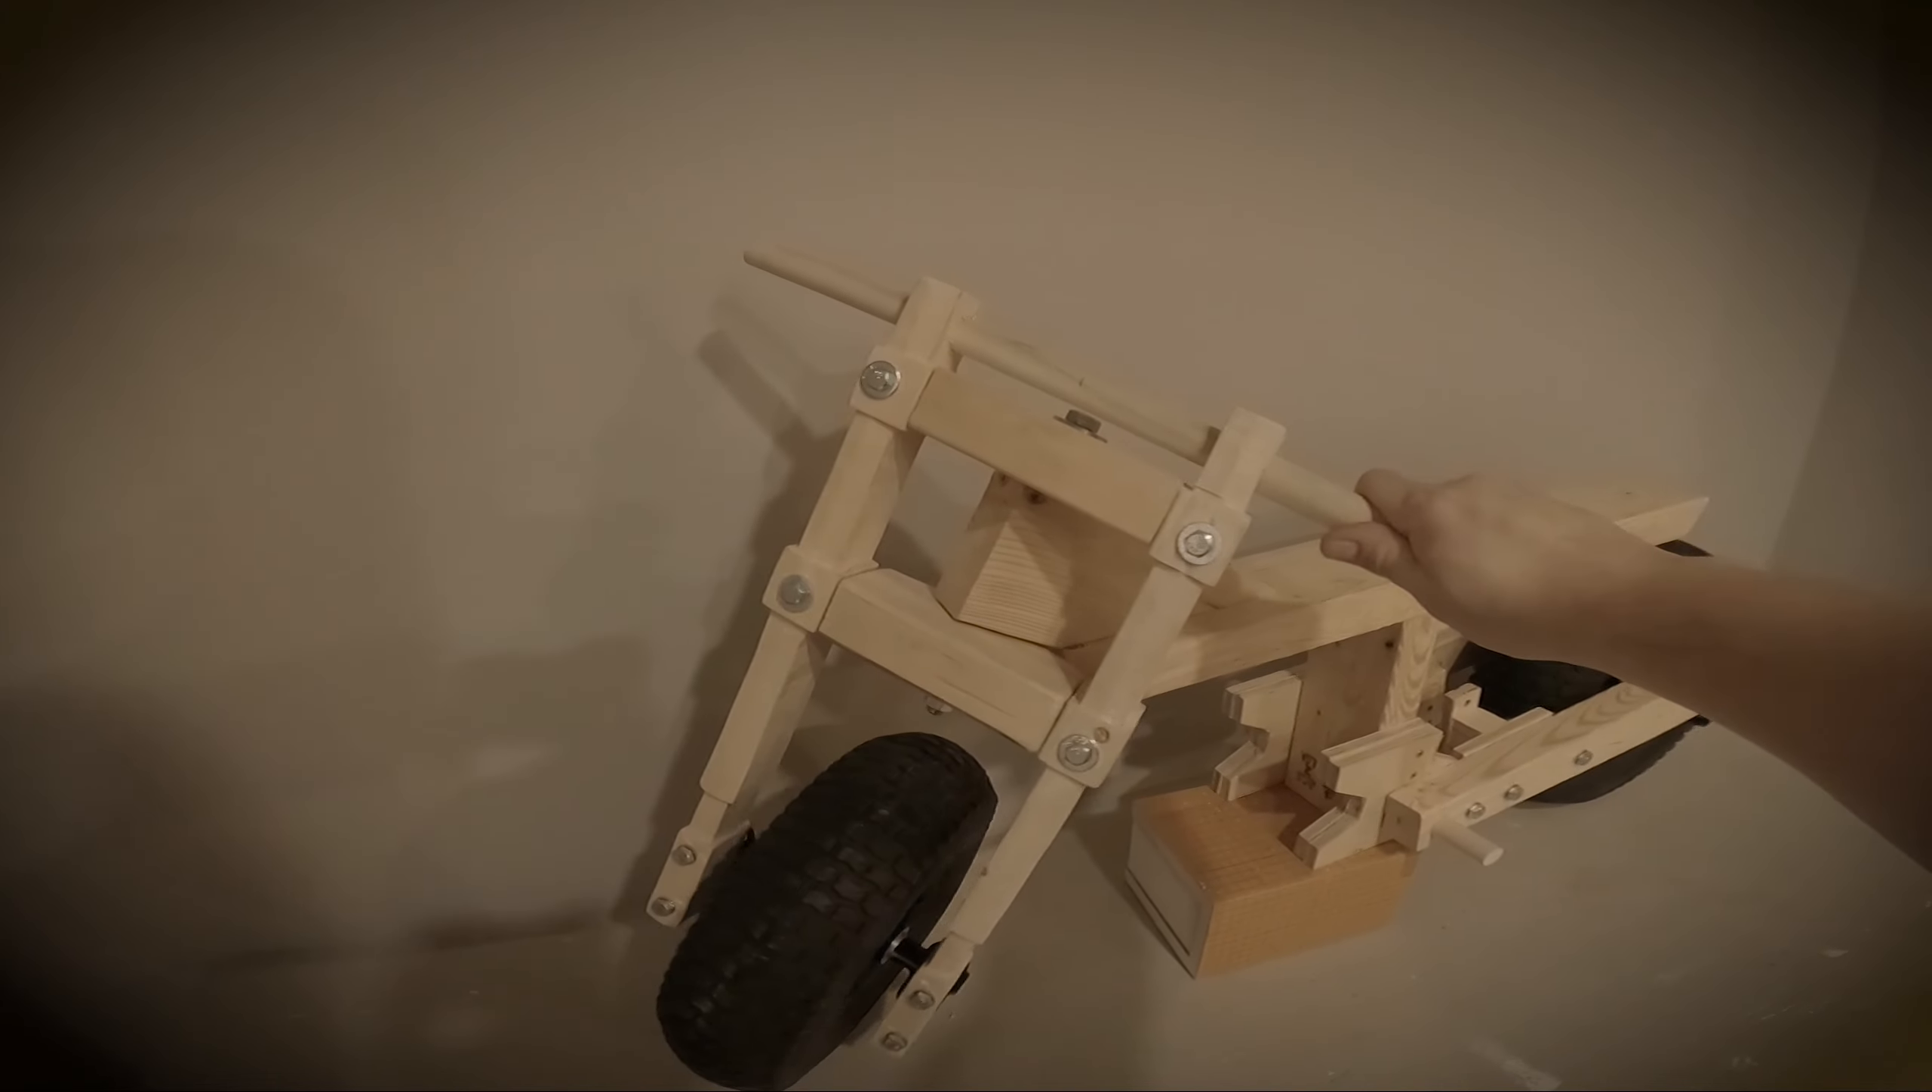All right and this is what the bike is looking like with the fully assembled forks. We have the handlebars in place and it turns.